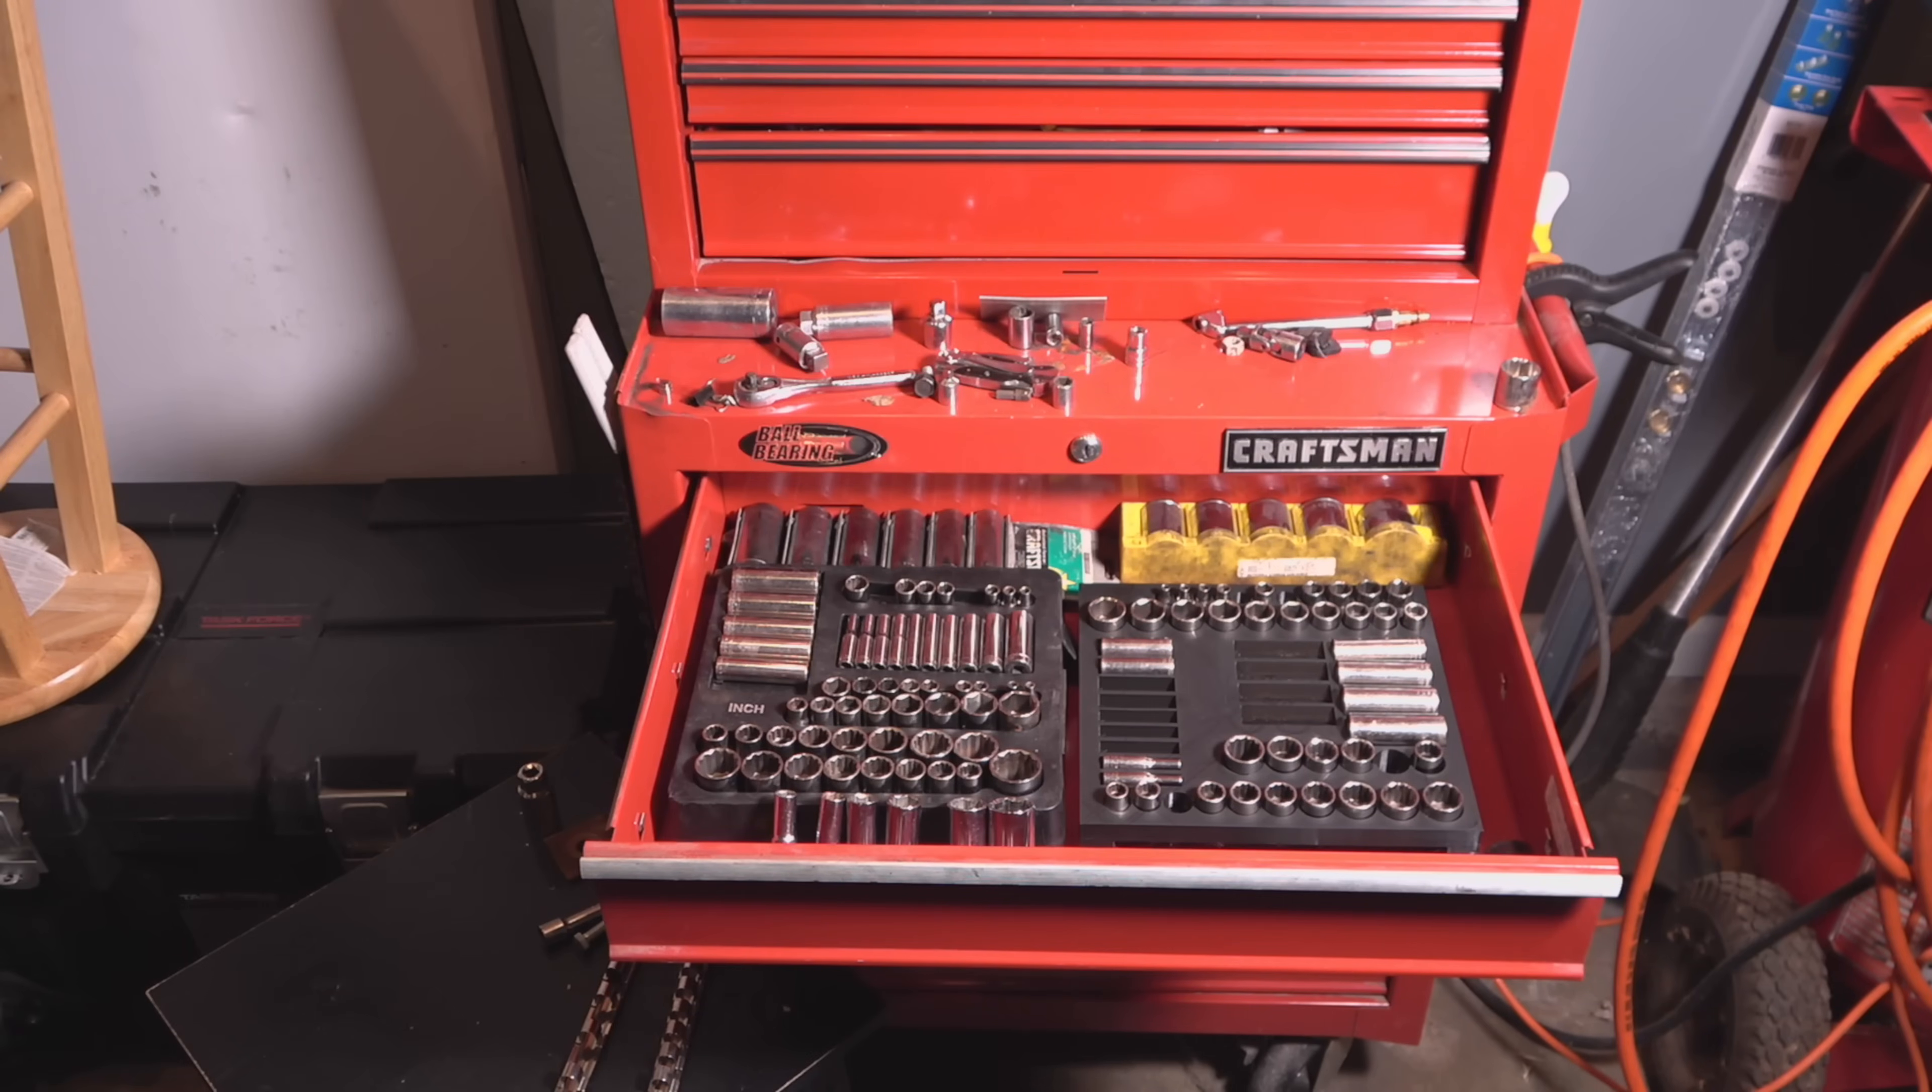And there's our new organizer in place.